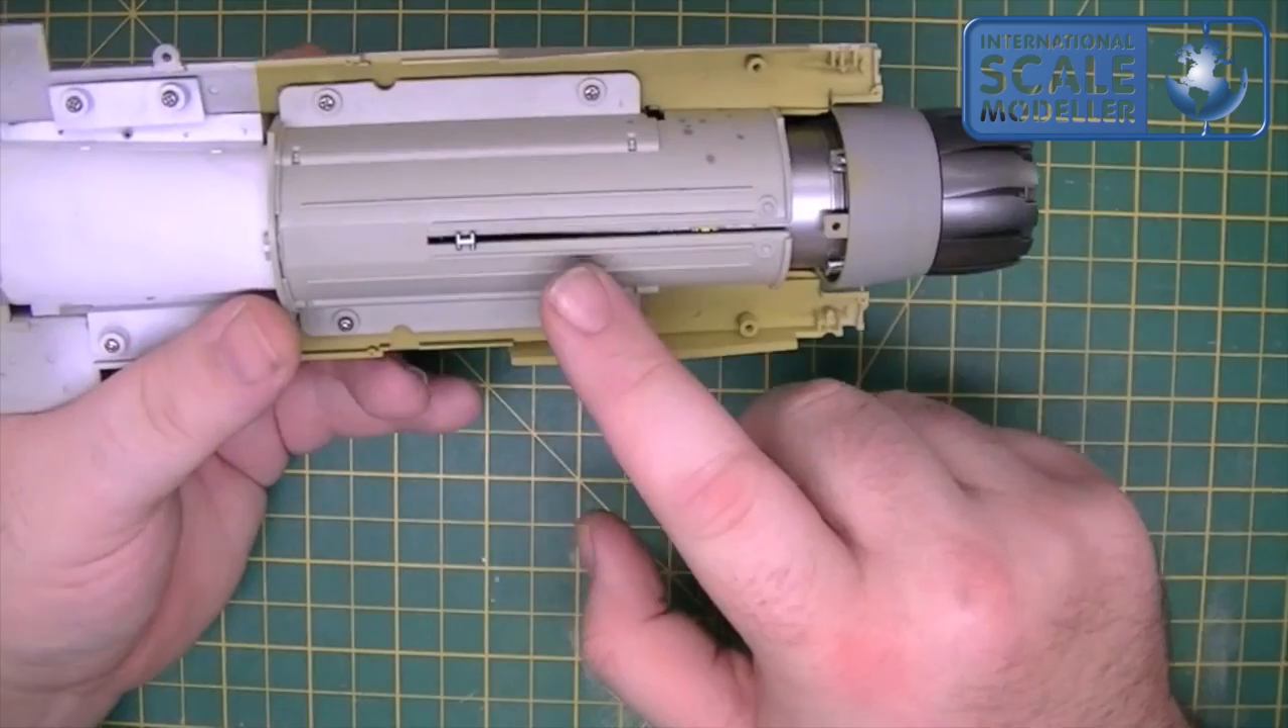The engine's in situ as you can see it's on a little runner there you can see it with the nozzle at the back.